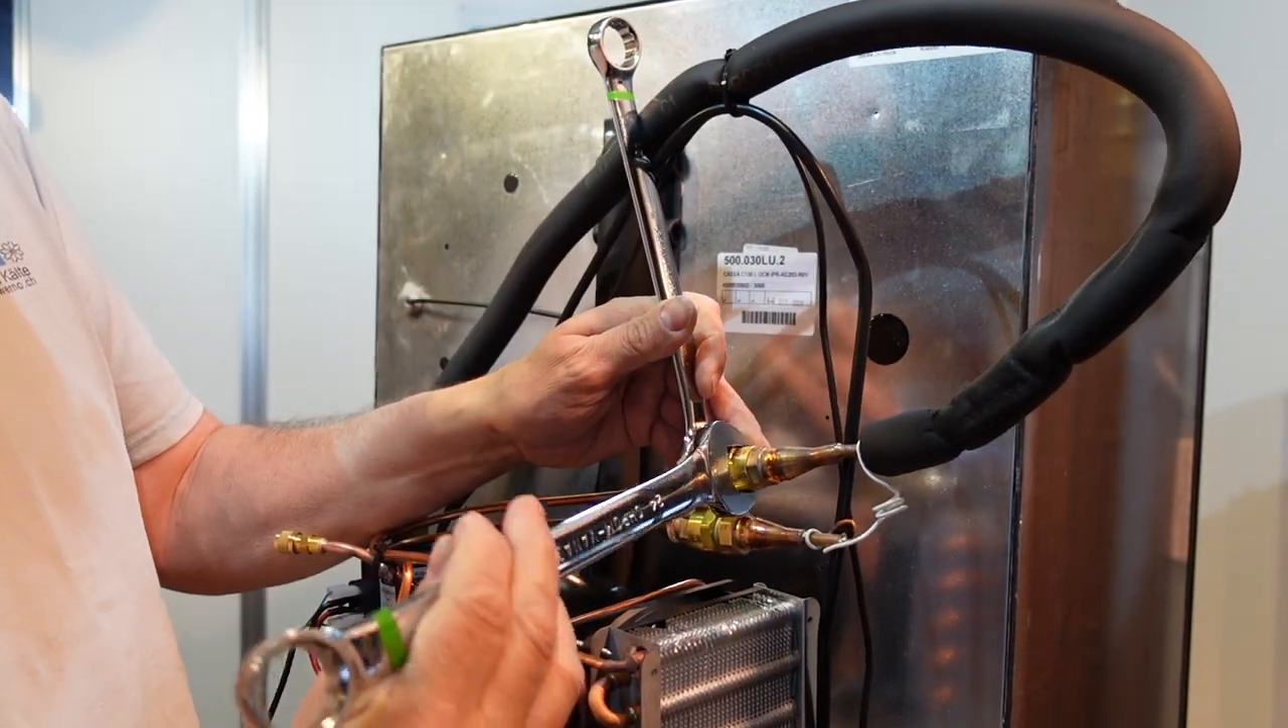Wir haben hier ein paar von diesen Kupplungen an diesem Kühlschrank montiert und hier kann man jetzt das lösen.